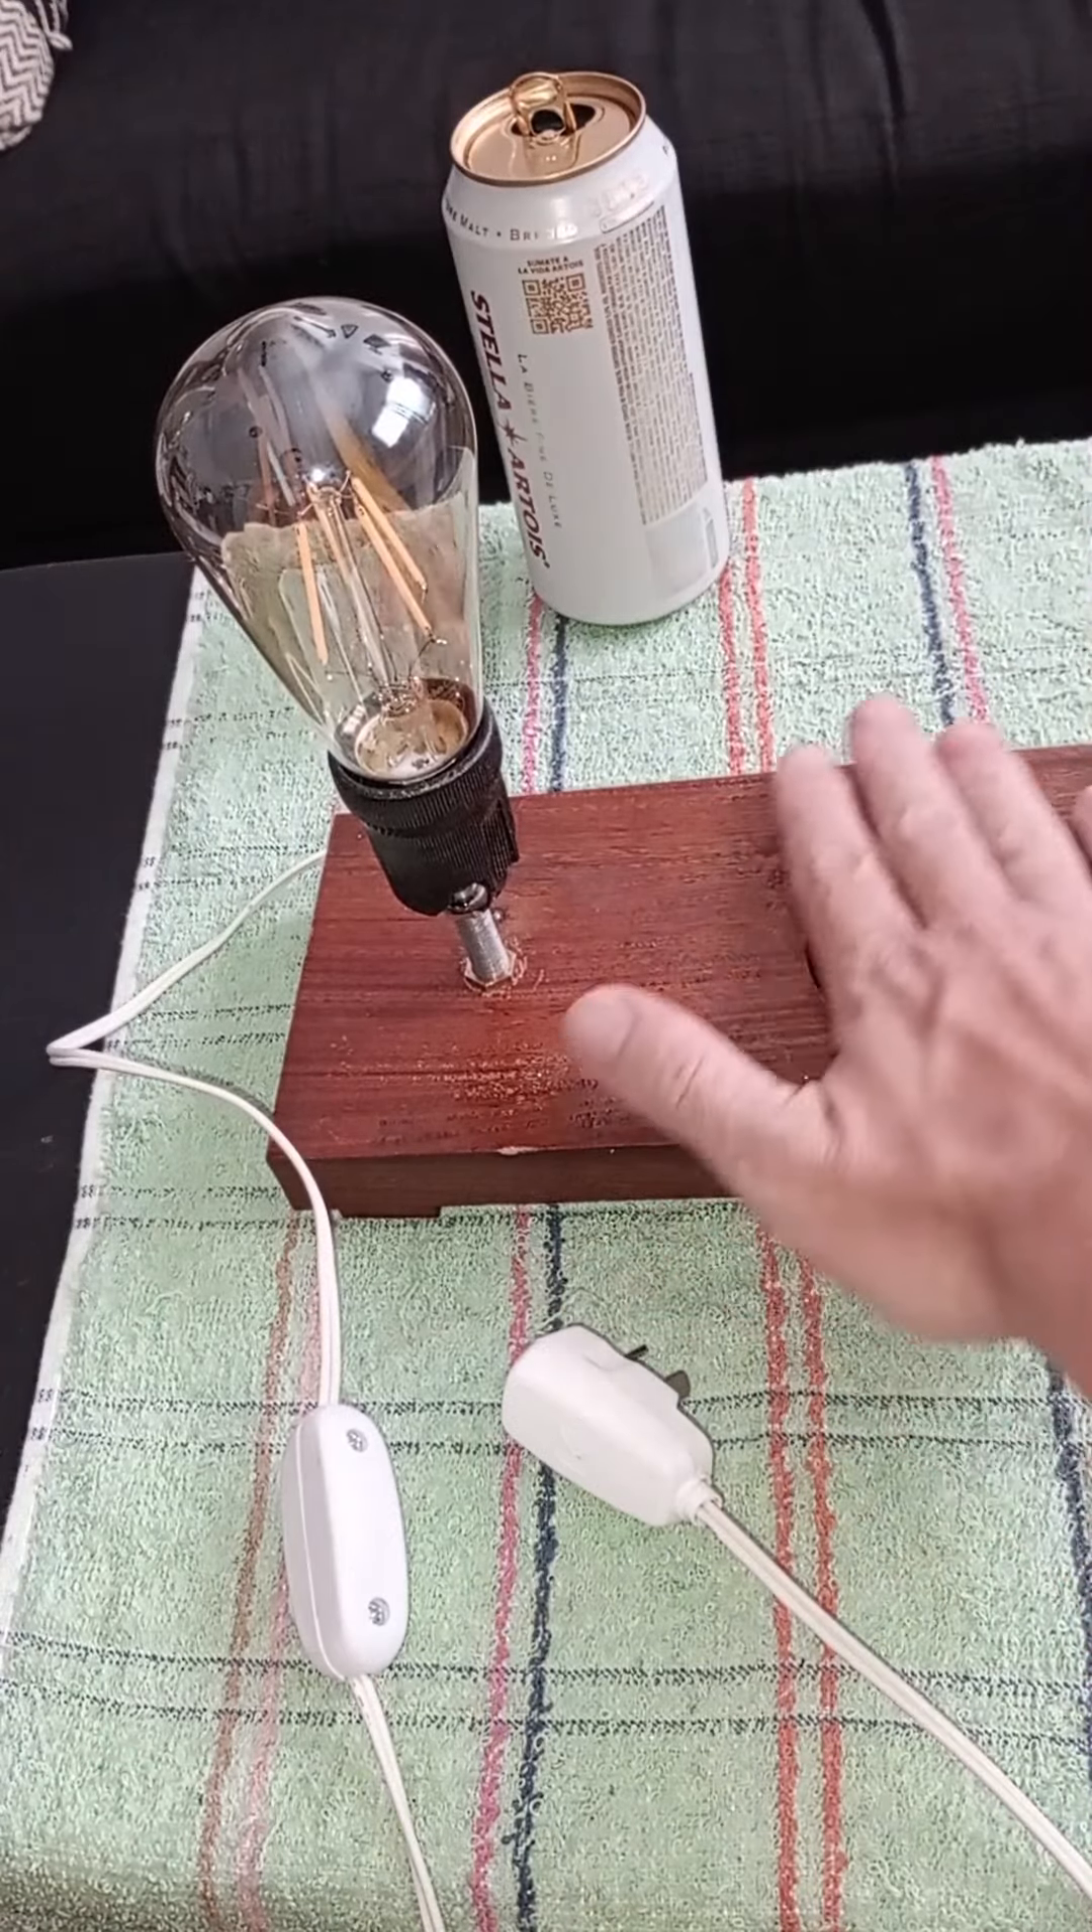Tenemos armado el portafoco. El foco ya lo tenemos puesto.